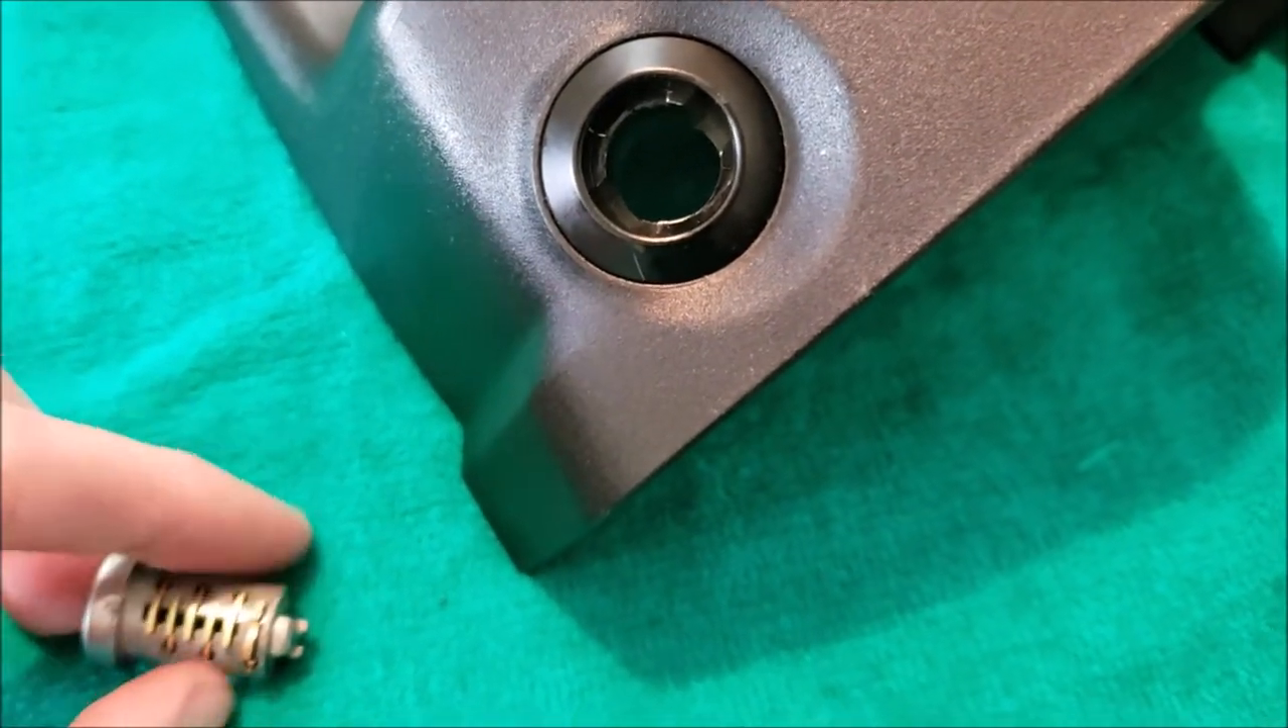All right, and we have the lock cylinder out.